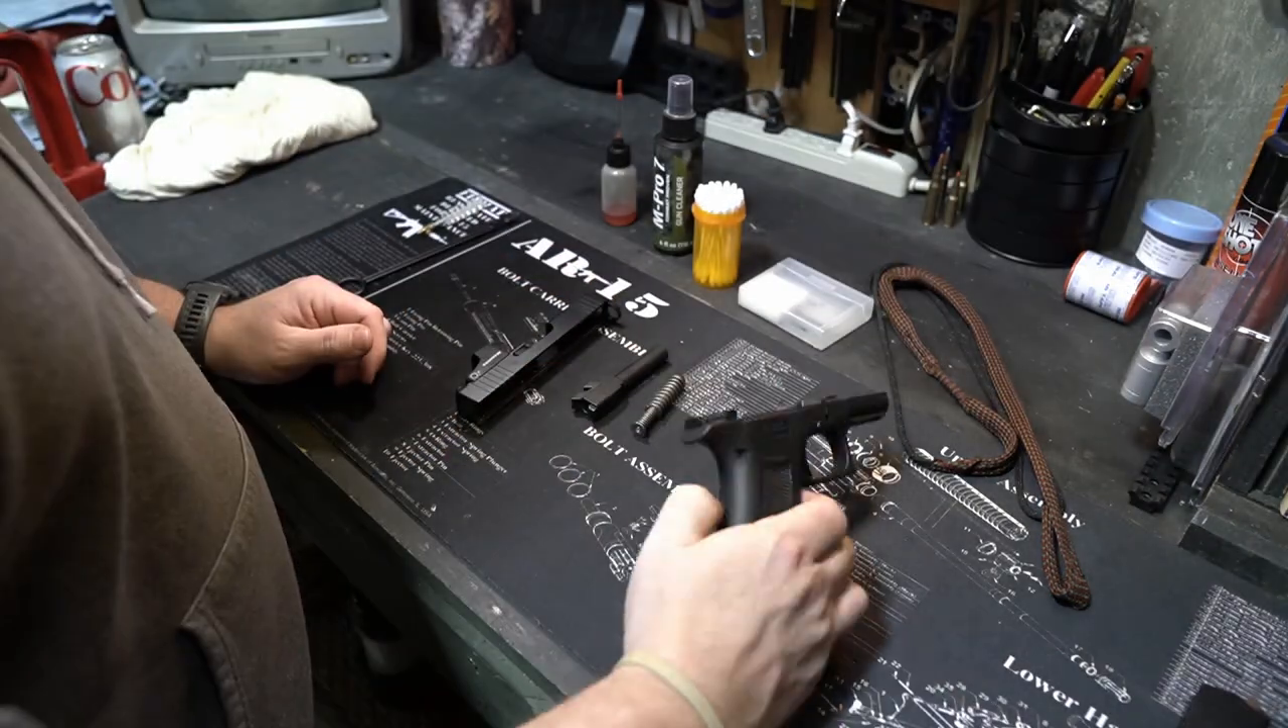And now you're left with your slide, your barrel, spring assembly, and your frame.